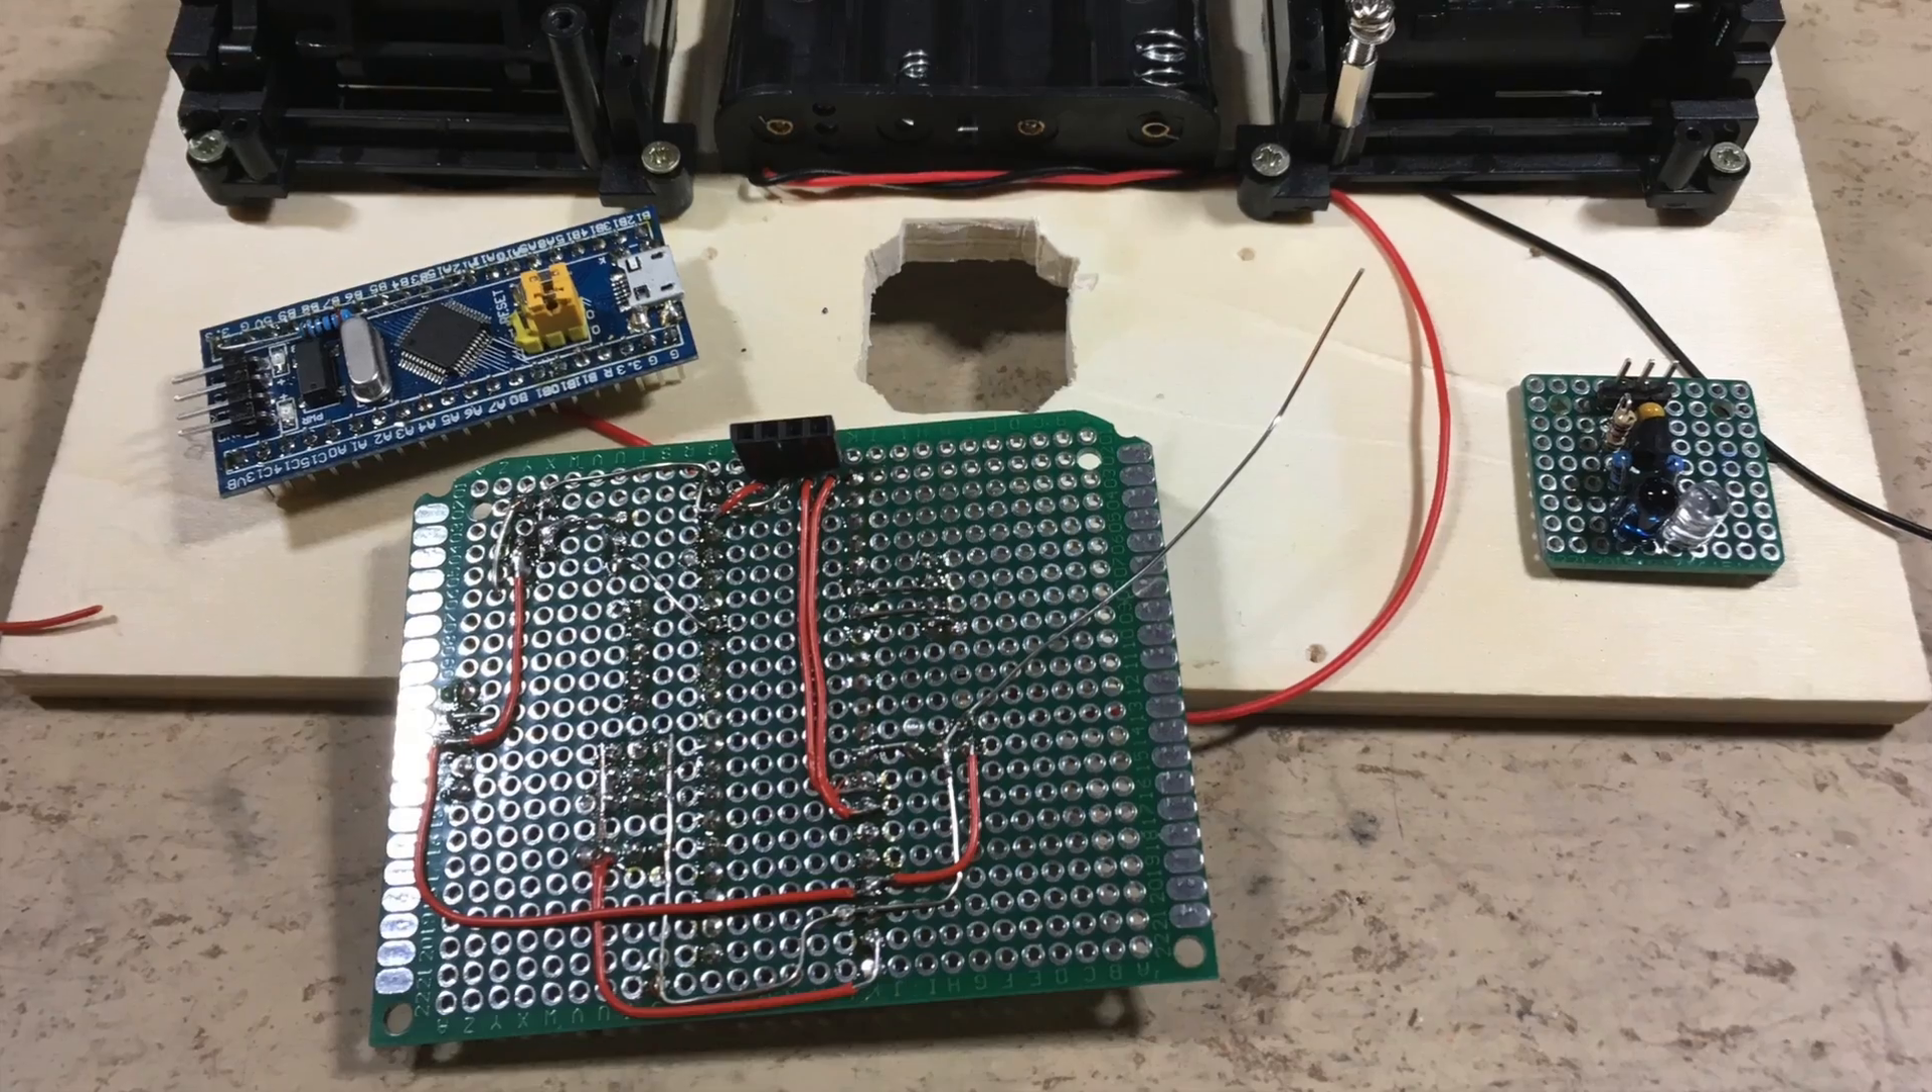Here you can see the wiring in progress.